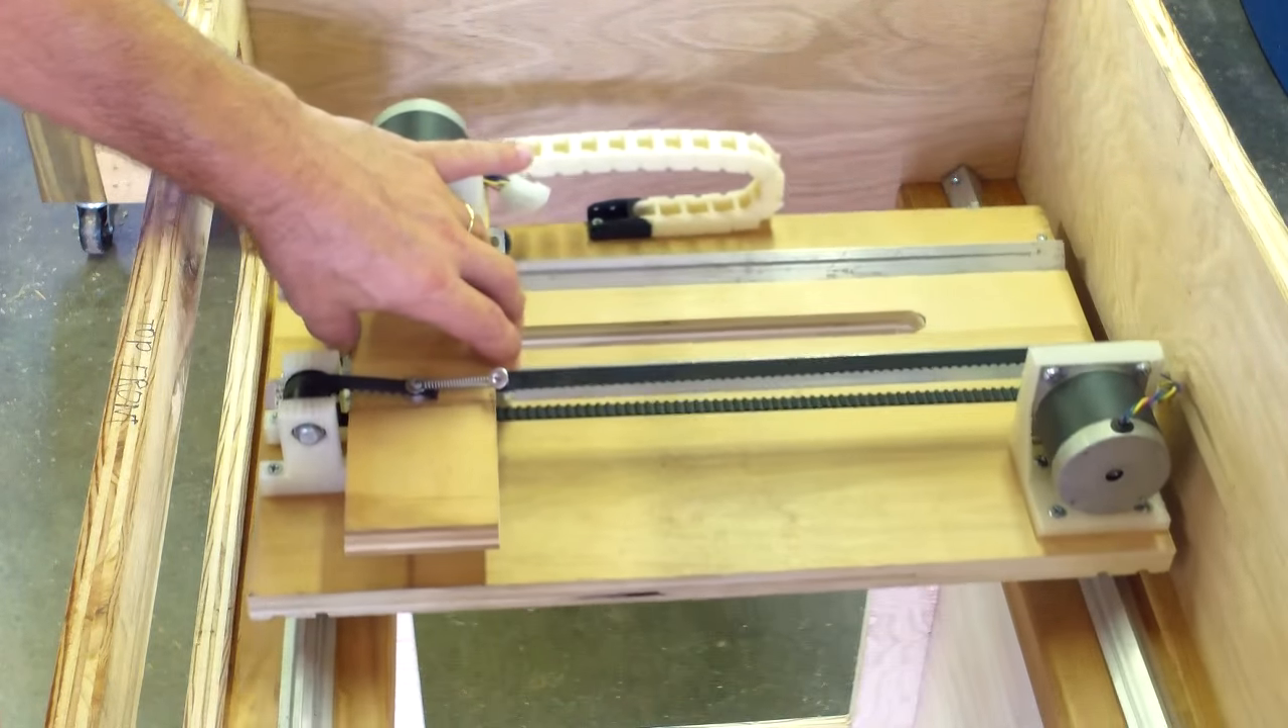Here's everything glued up and mounted in place. I've got the gantry in here.